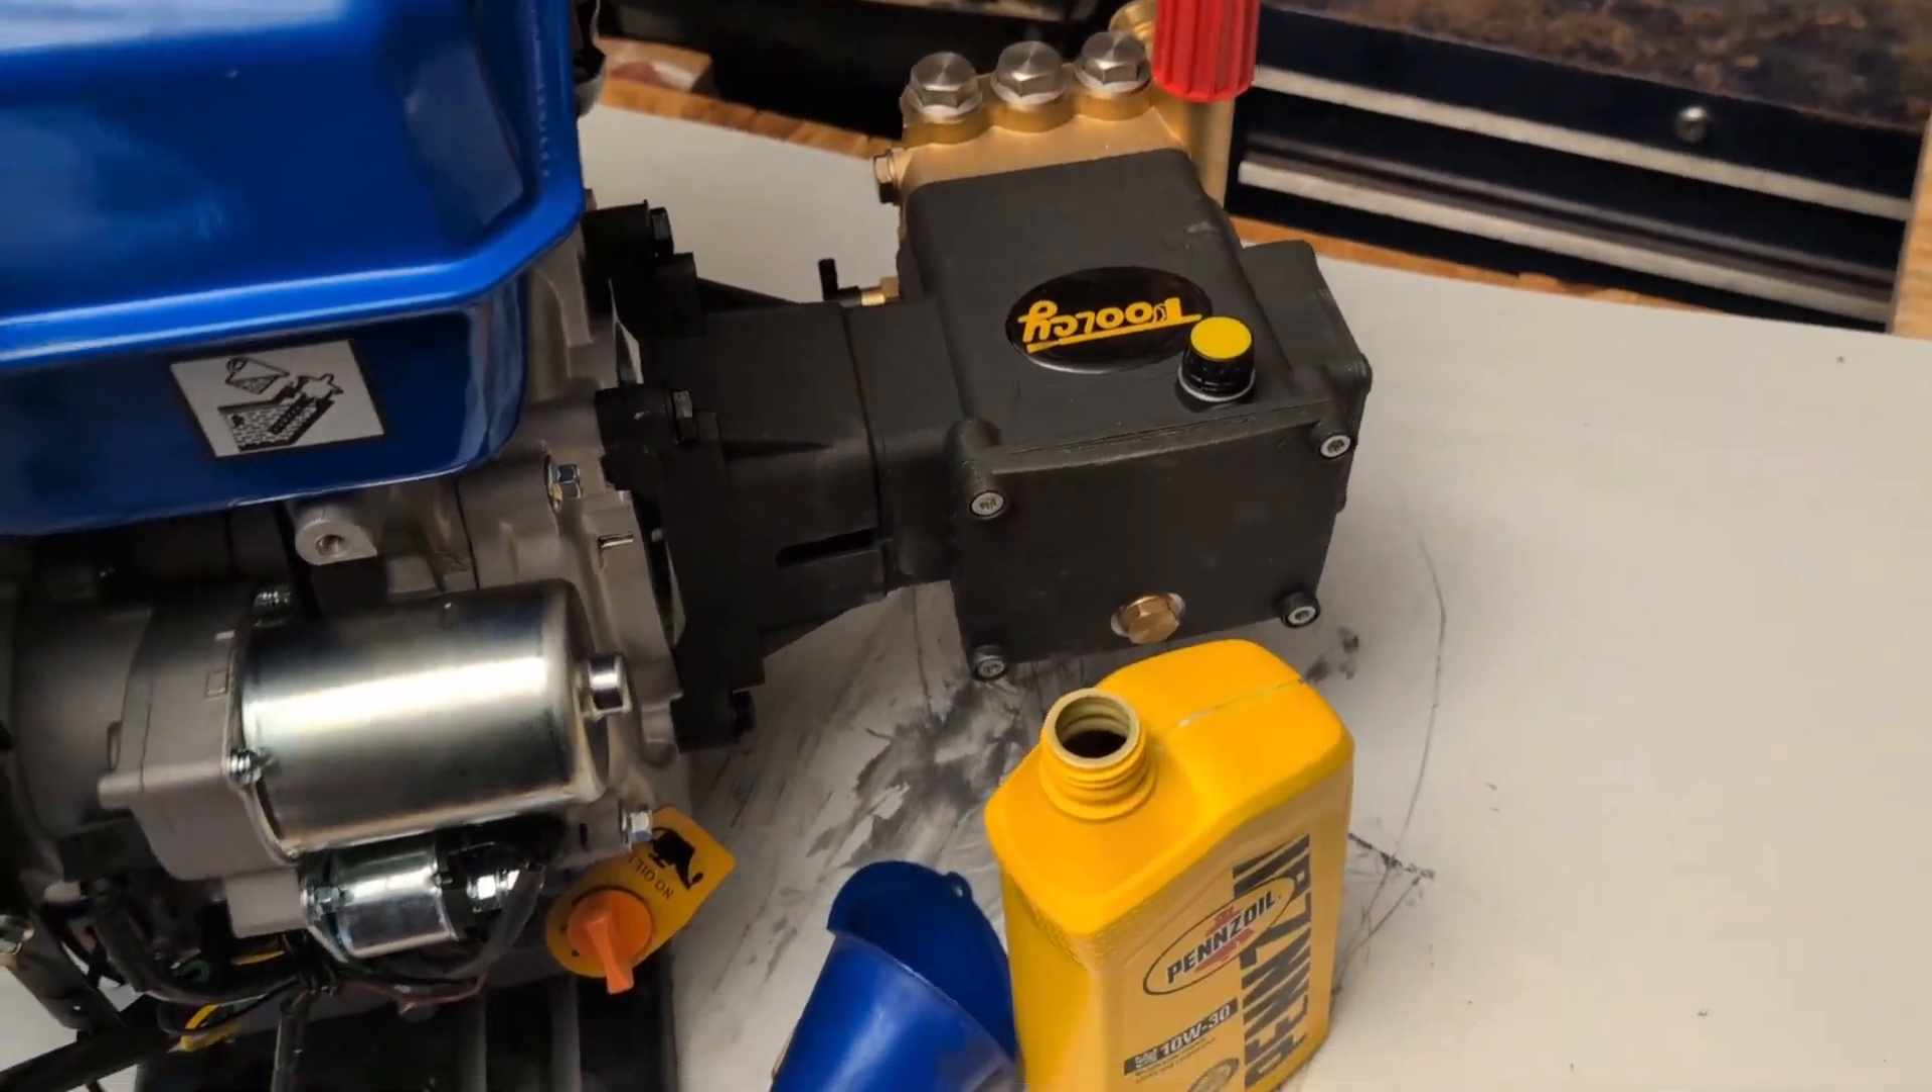We got our engine here we got it on the mount we got the pump mounted.